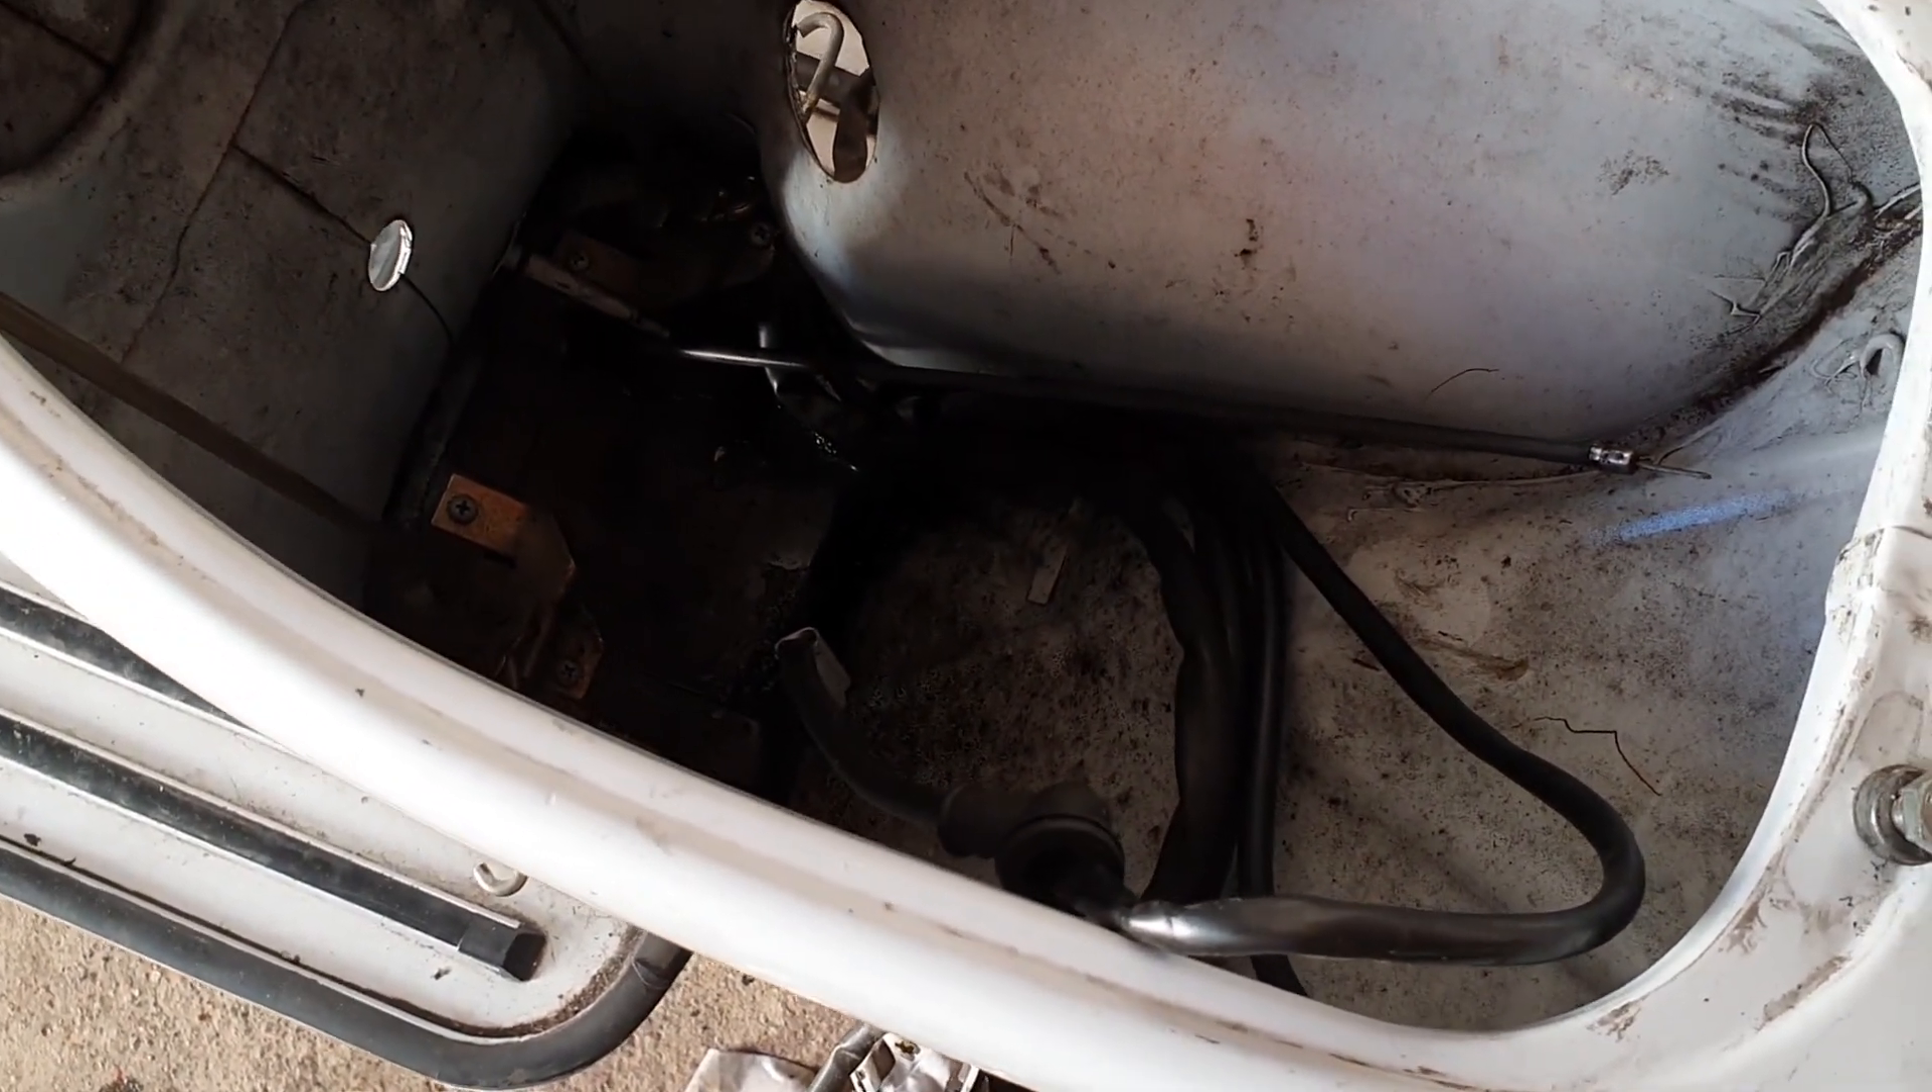Now I've got a nice big cavity in here which I just need to start pulling cables out of and obviously I'll try to clean that up as well before I start putting anything else back in.